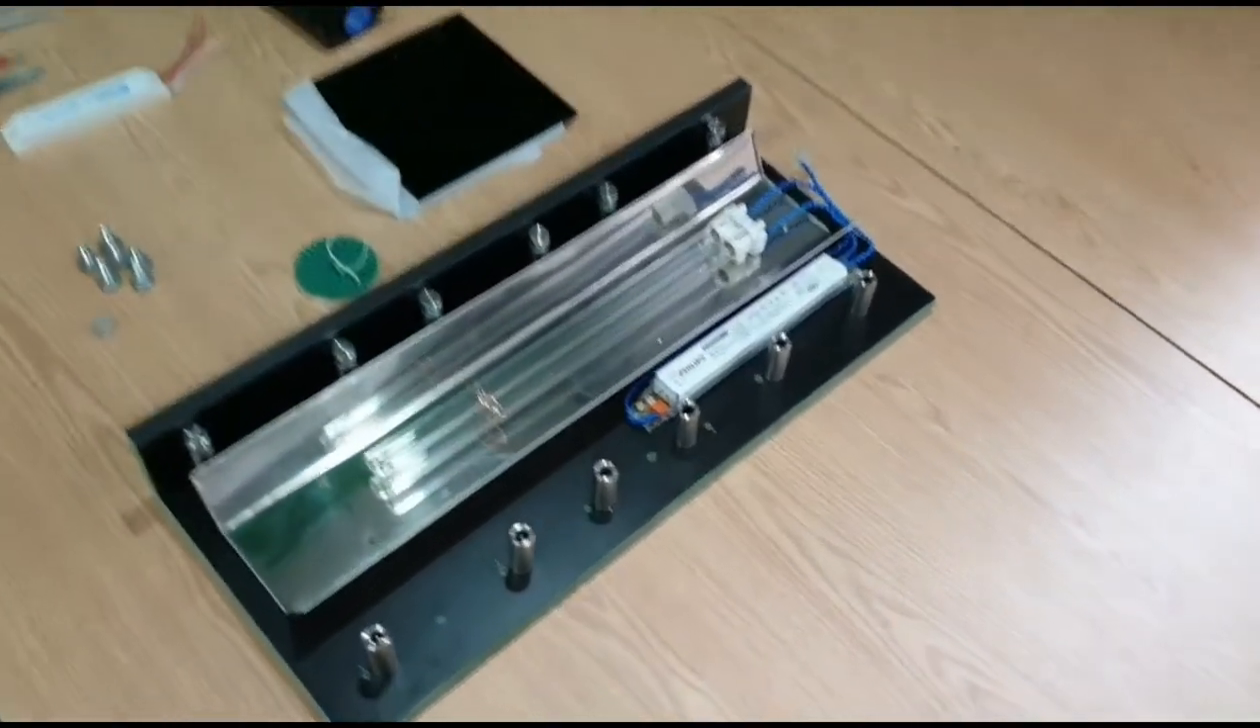Vẫn còn 1 chi tiết nữa Tôi chưa lắp Đấy là cái kính lắp Tôi chưa lắp lên.